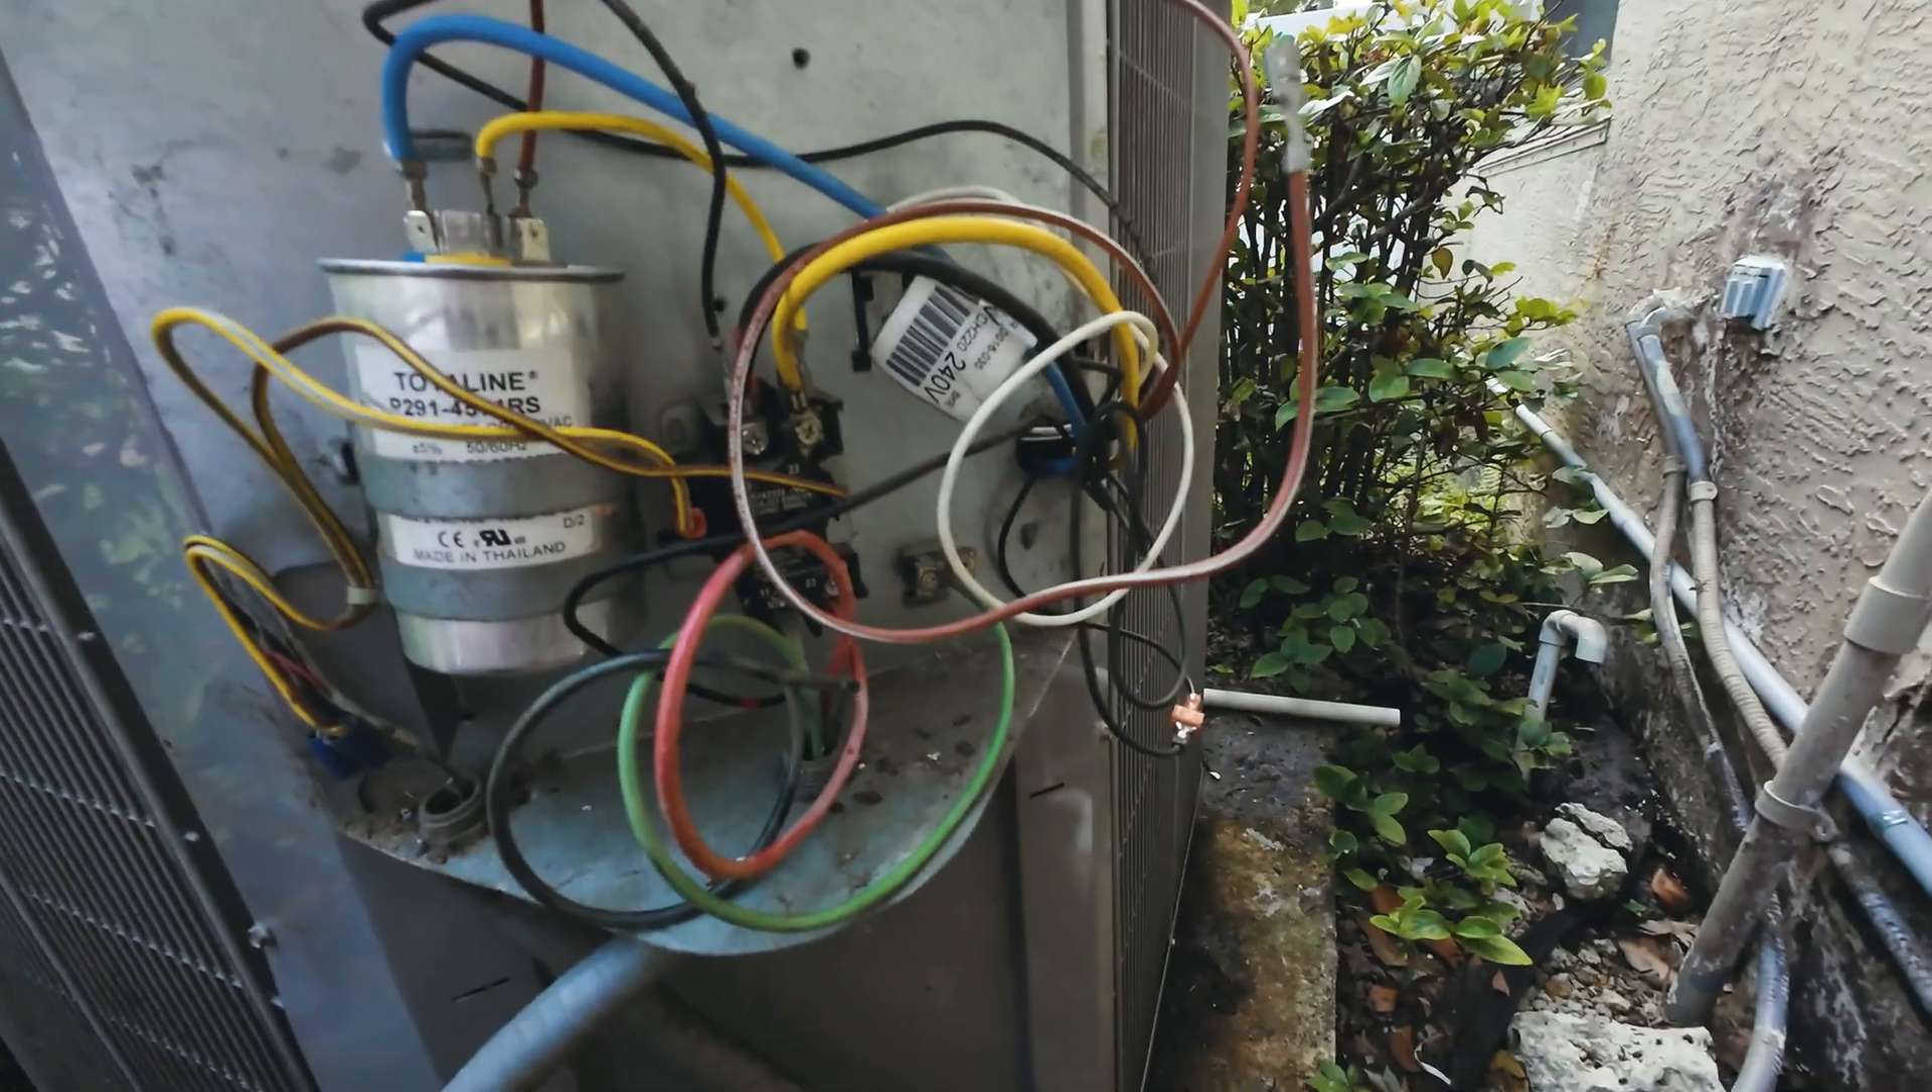The only thing left to do now is to neaten up all these wires, strap them all together, put back on the panel, and that should be it.